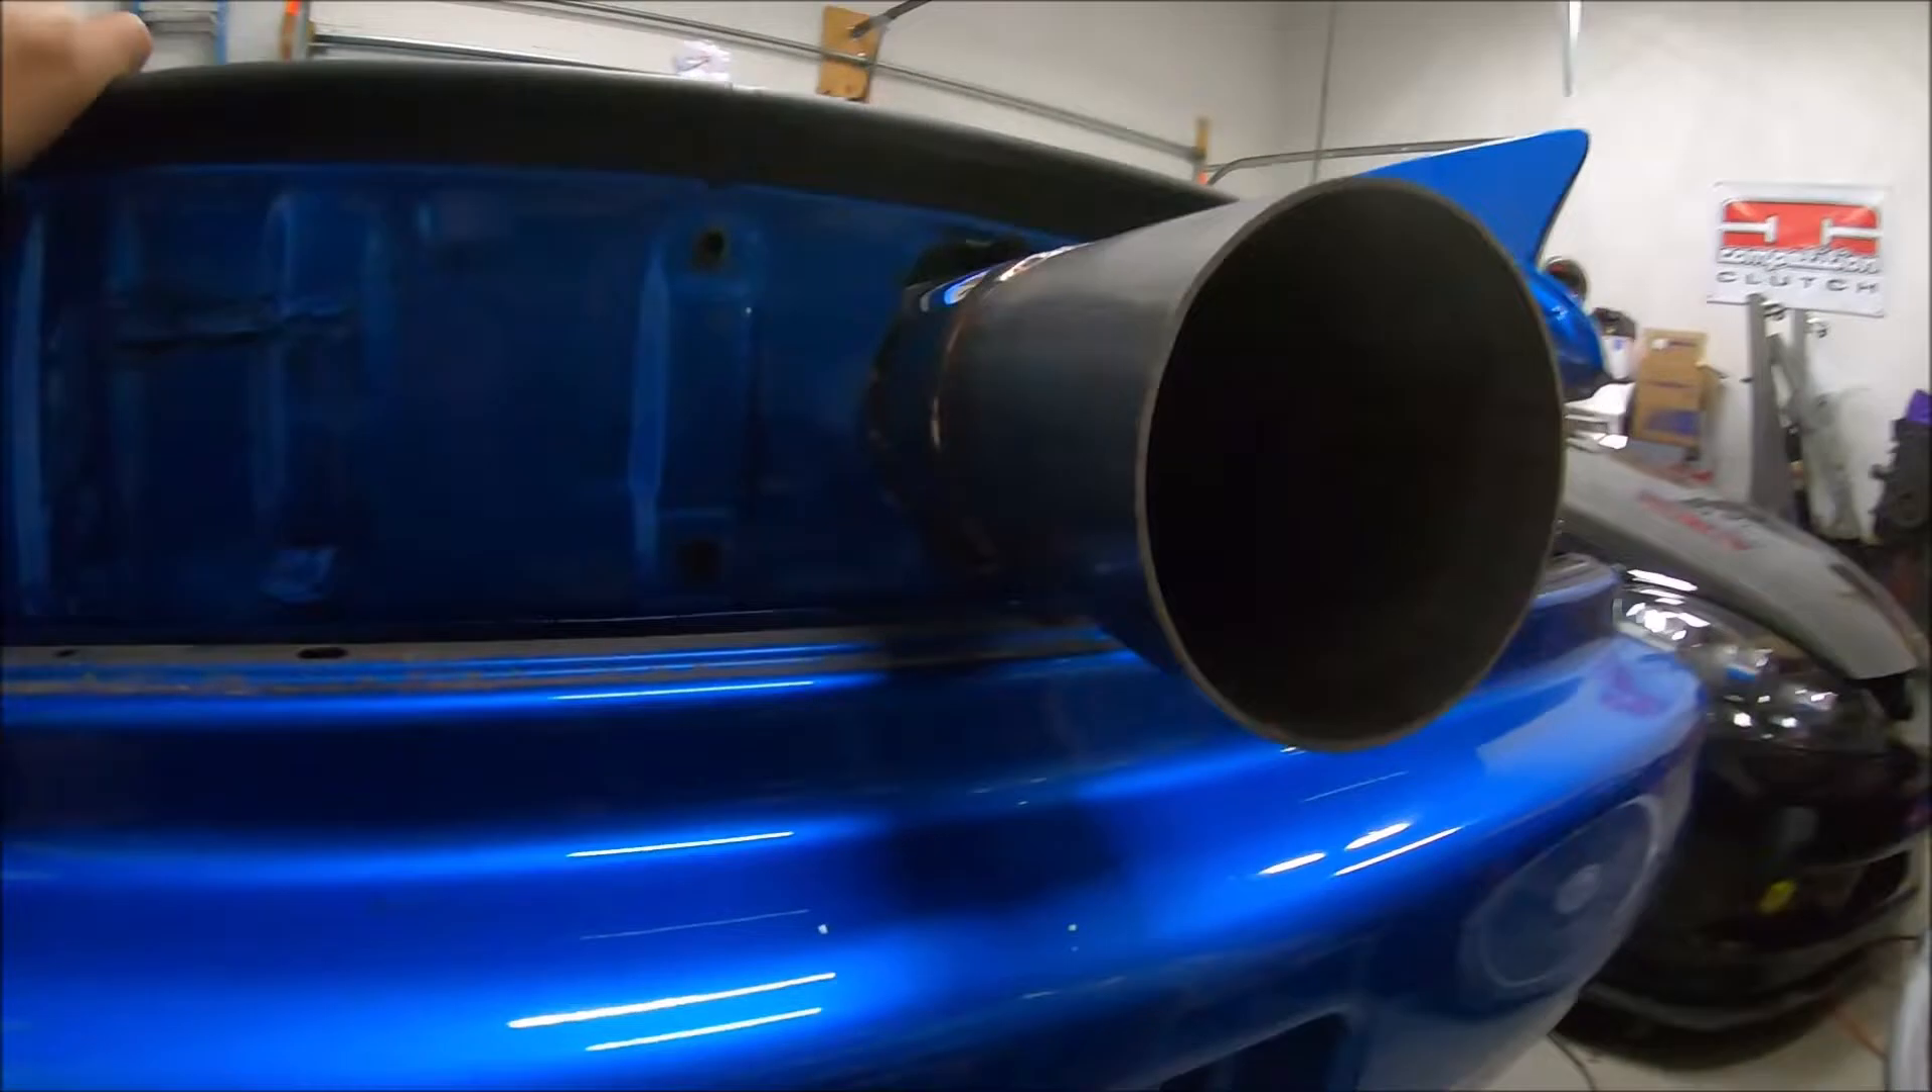Exhaust is out of the back of the car.